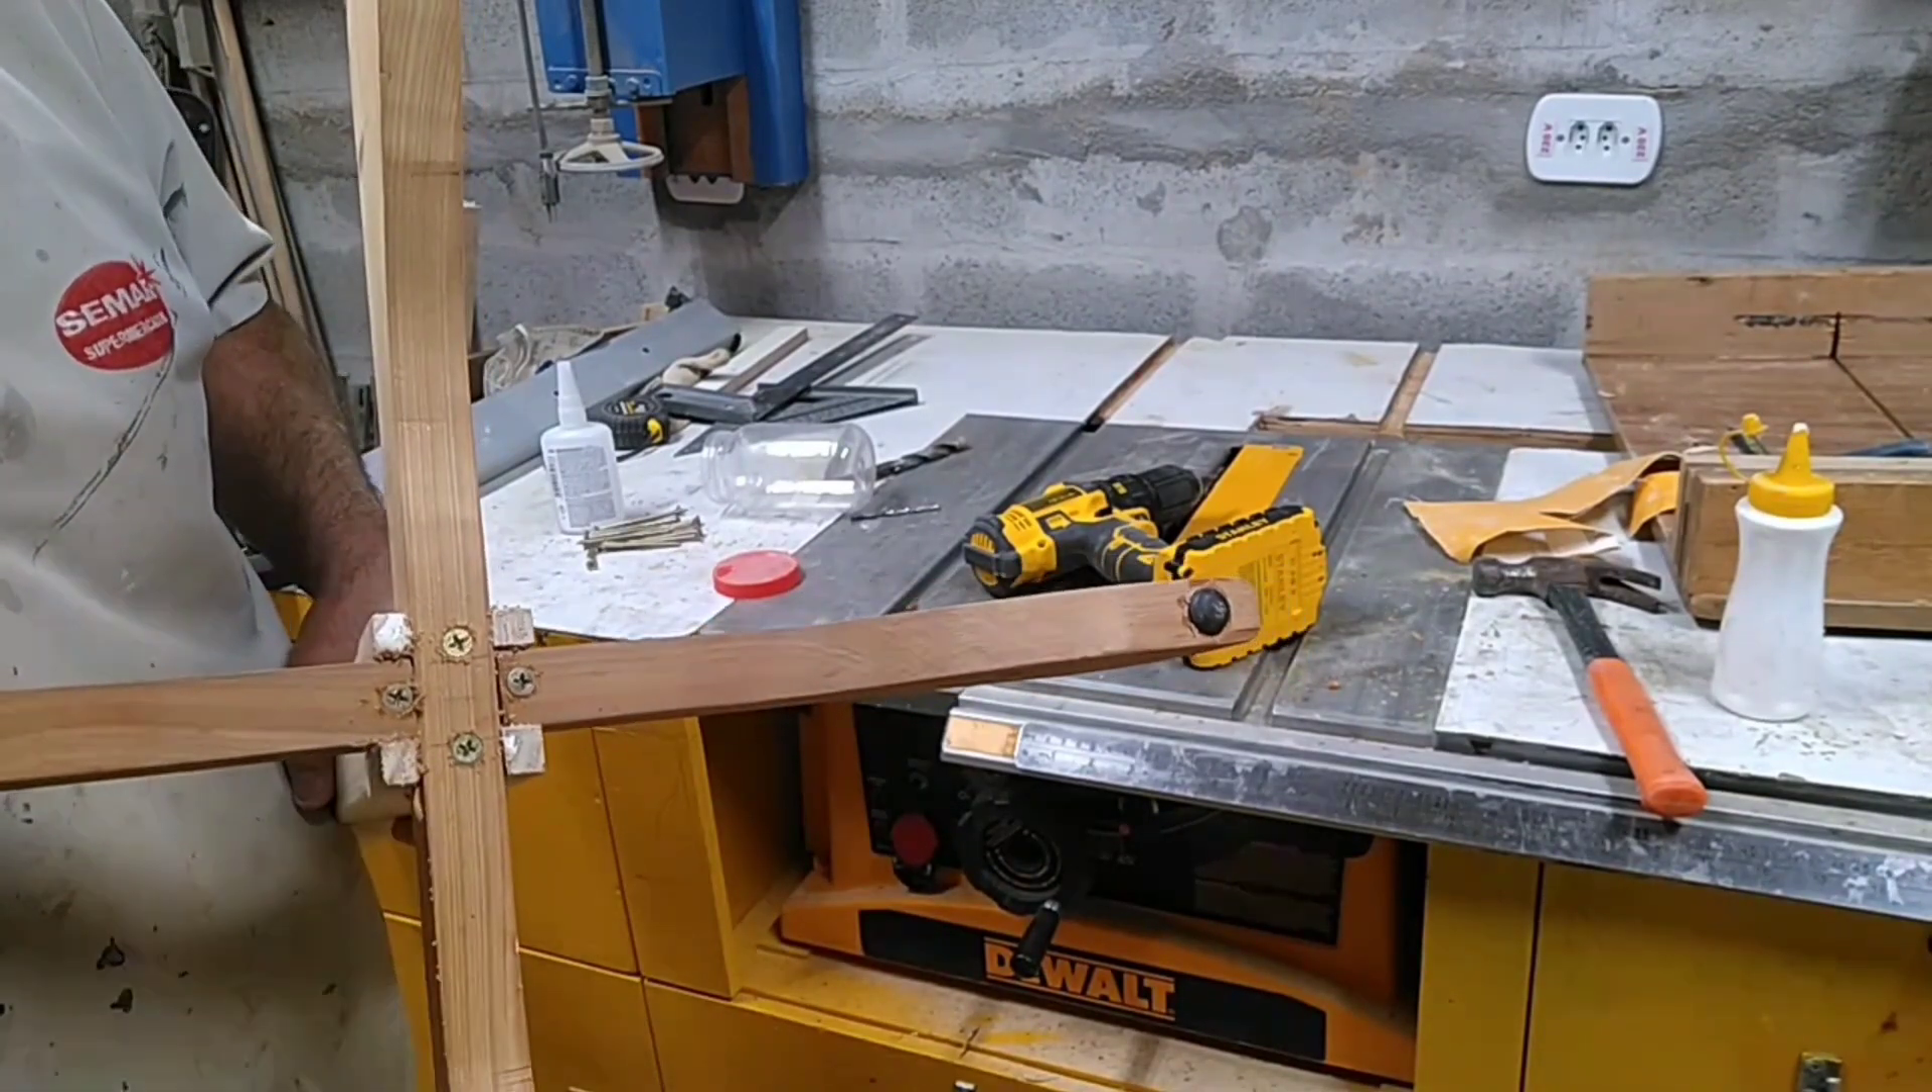Ainda foi colocado quatro parafusos aqui, olha.